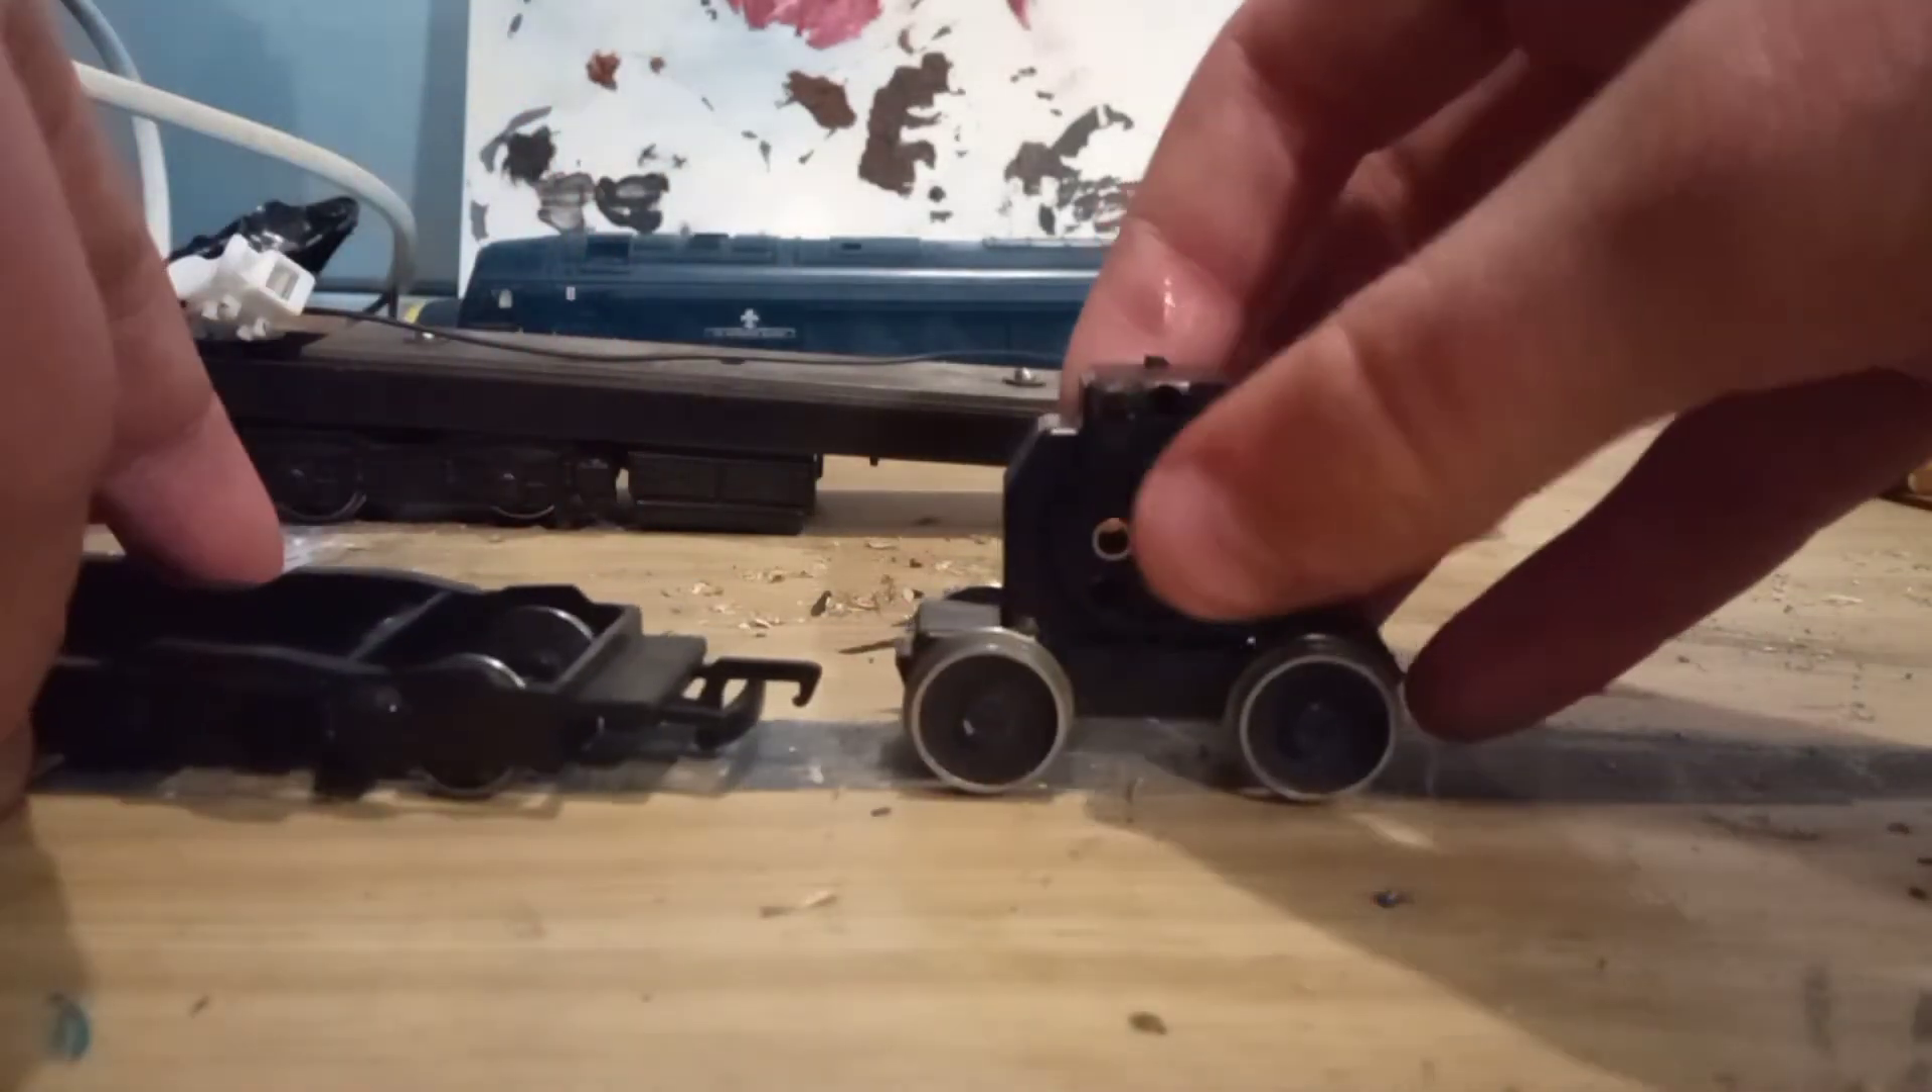So i'm back and the chassis and the motor has been removed.